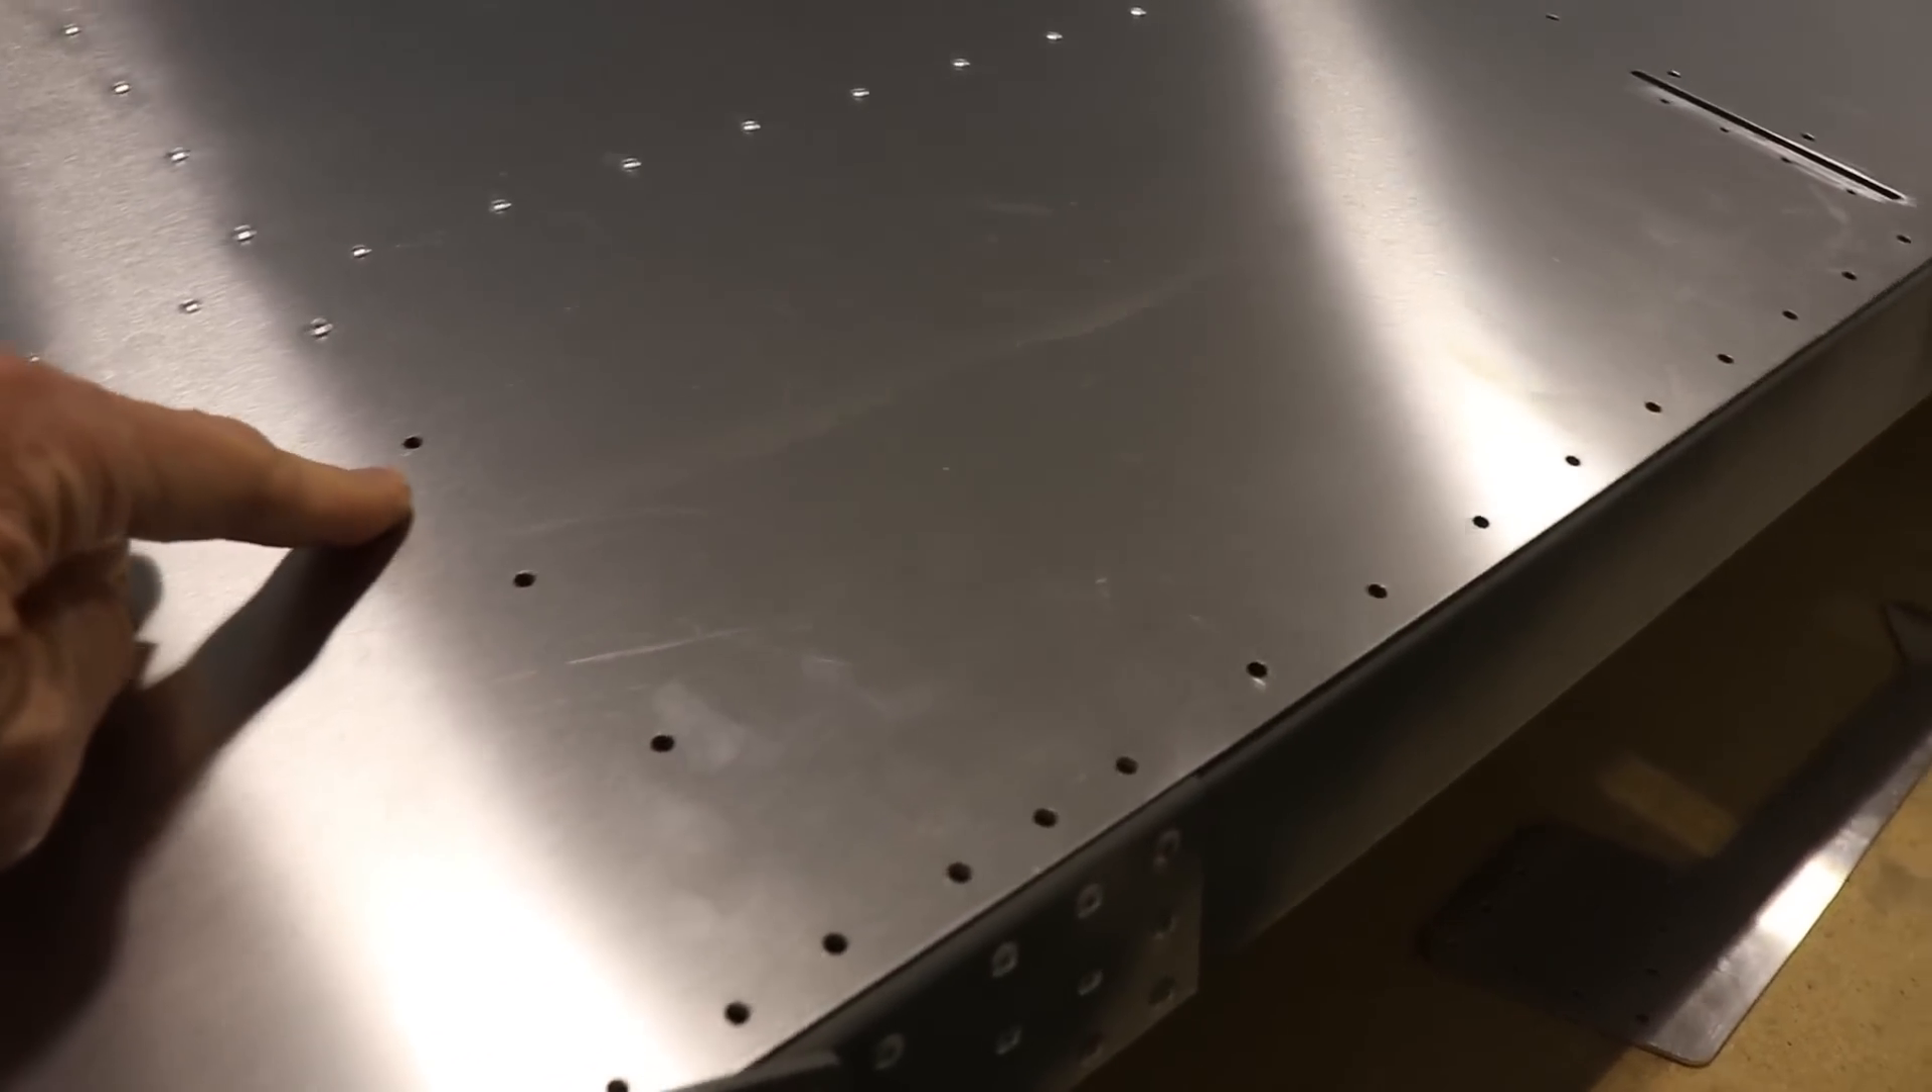On the trailing edge part of the wing I don't have these rivets in or any of these rivets in.